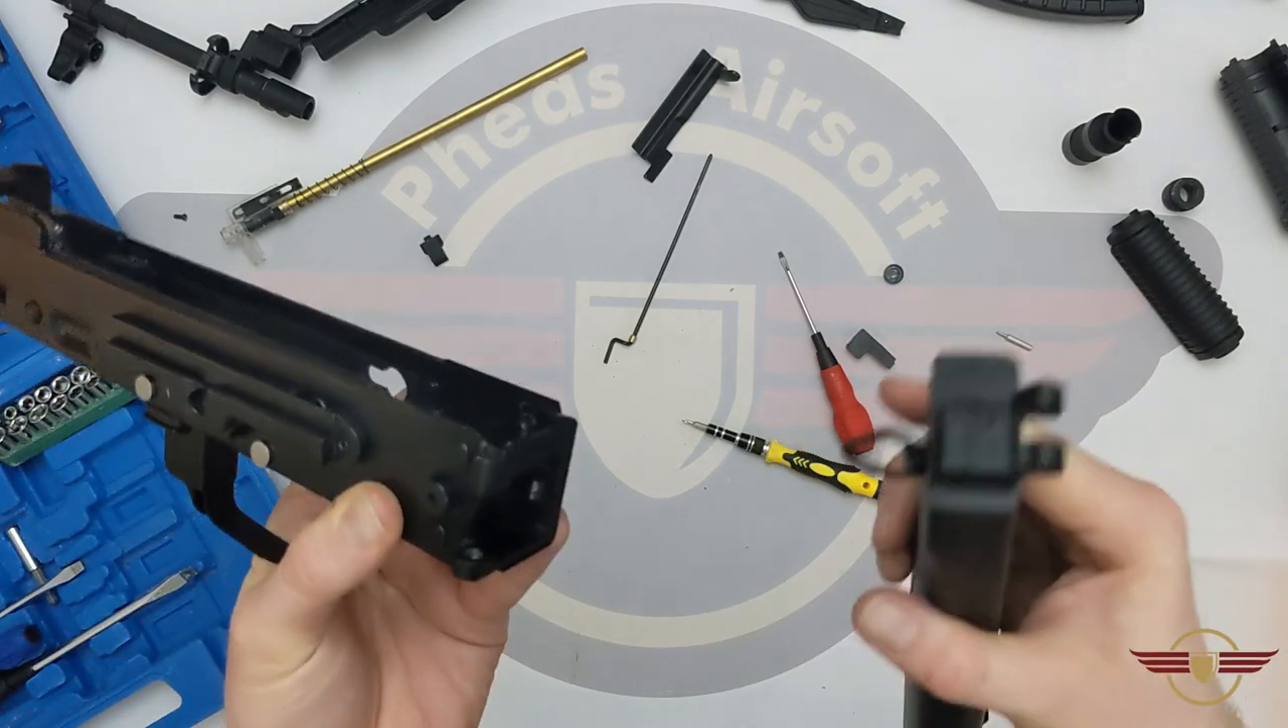There it is. The stock's come off.